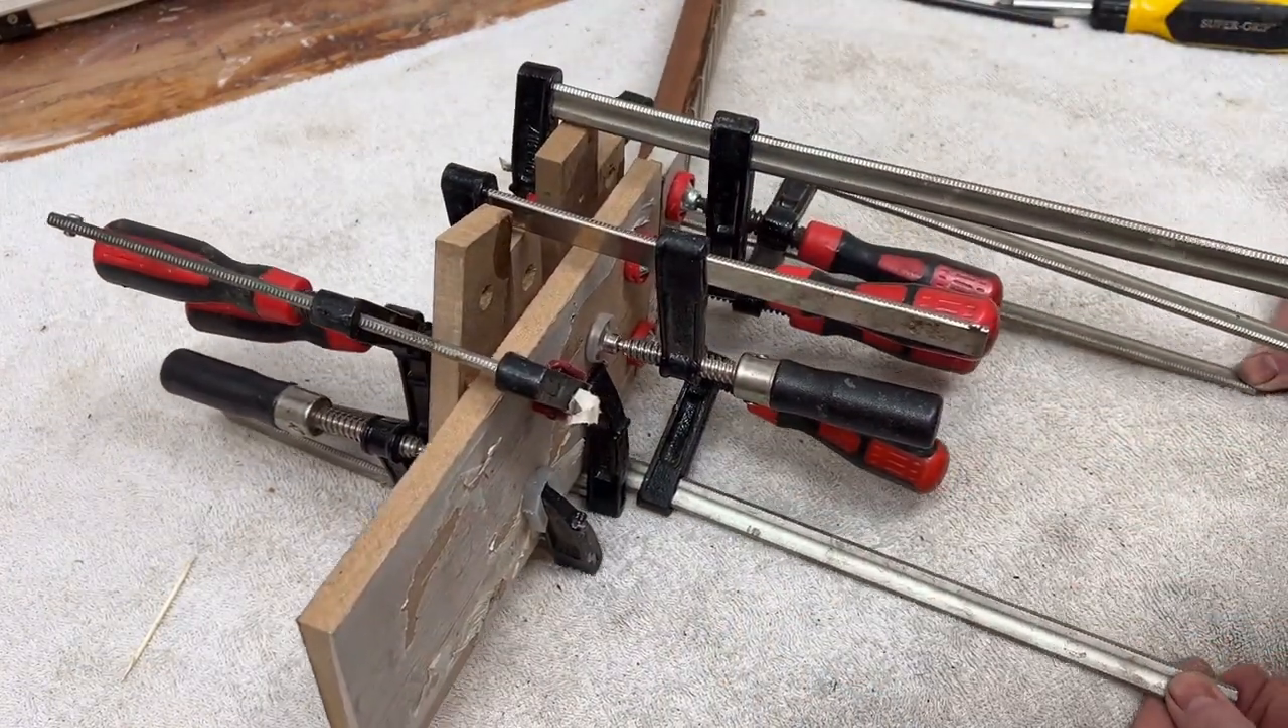So I've added all my clamps now.